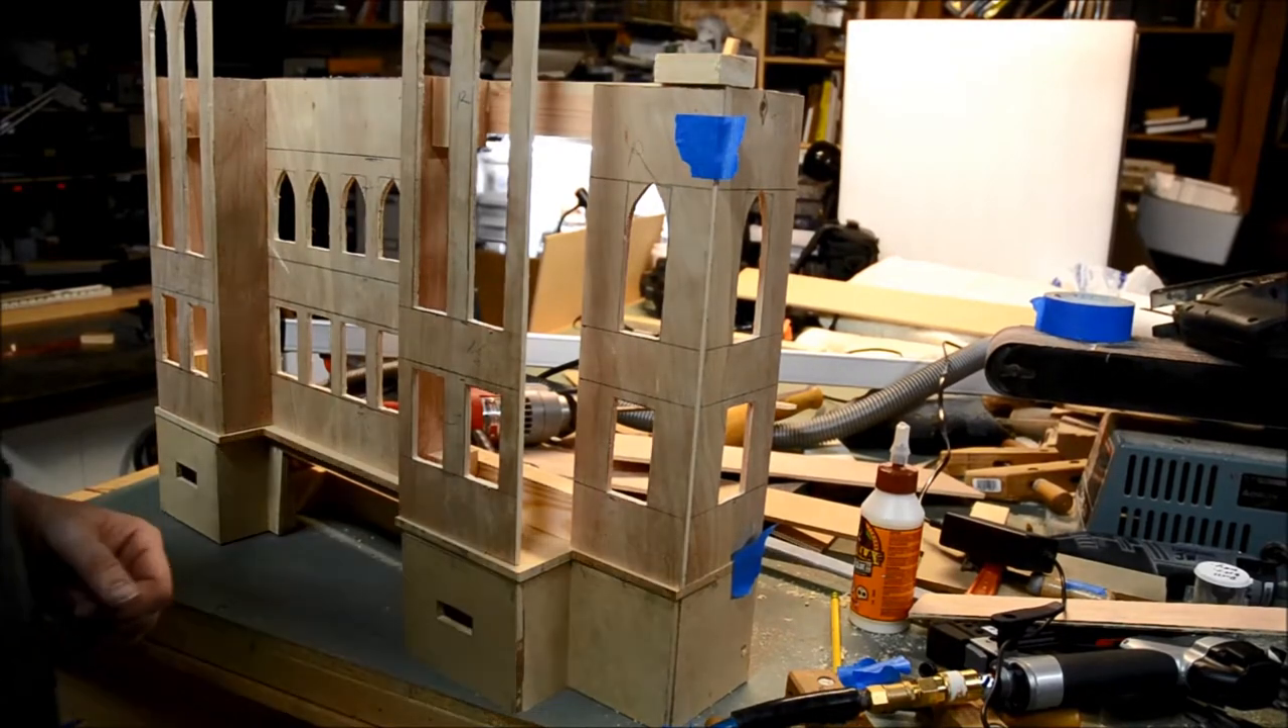What I got here so far is most of the walls are already up.